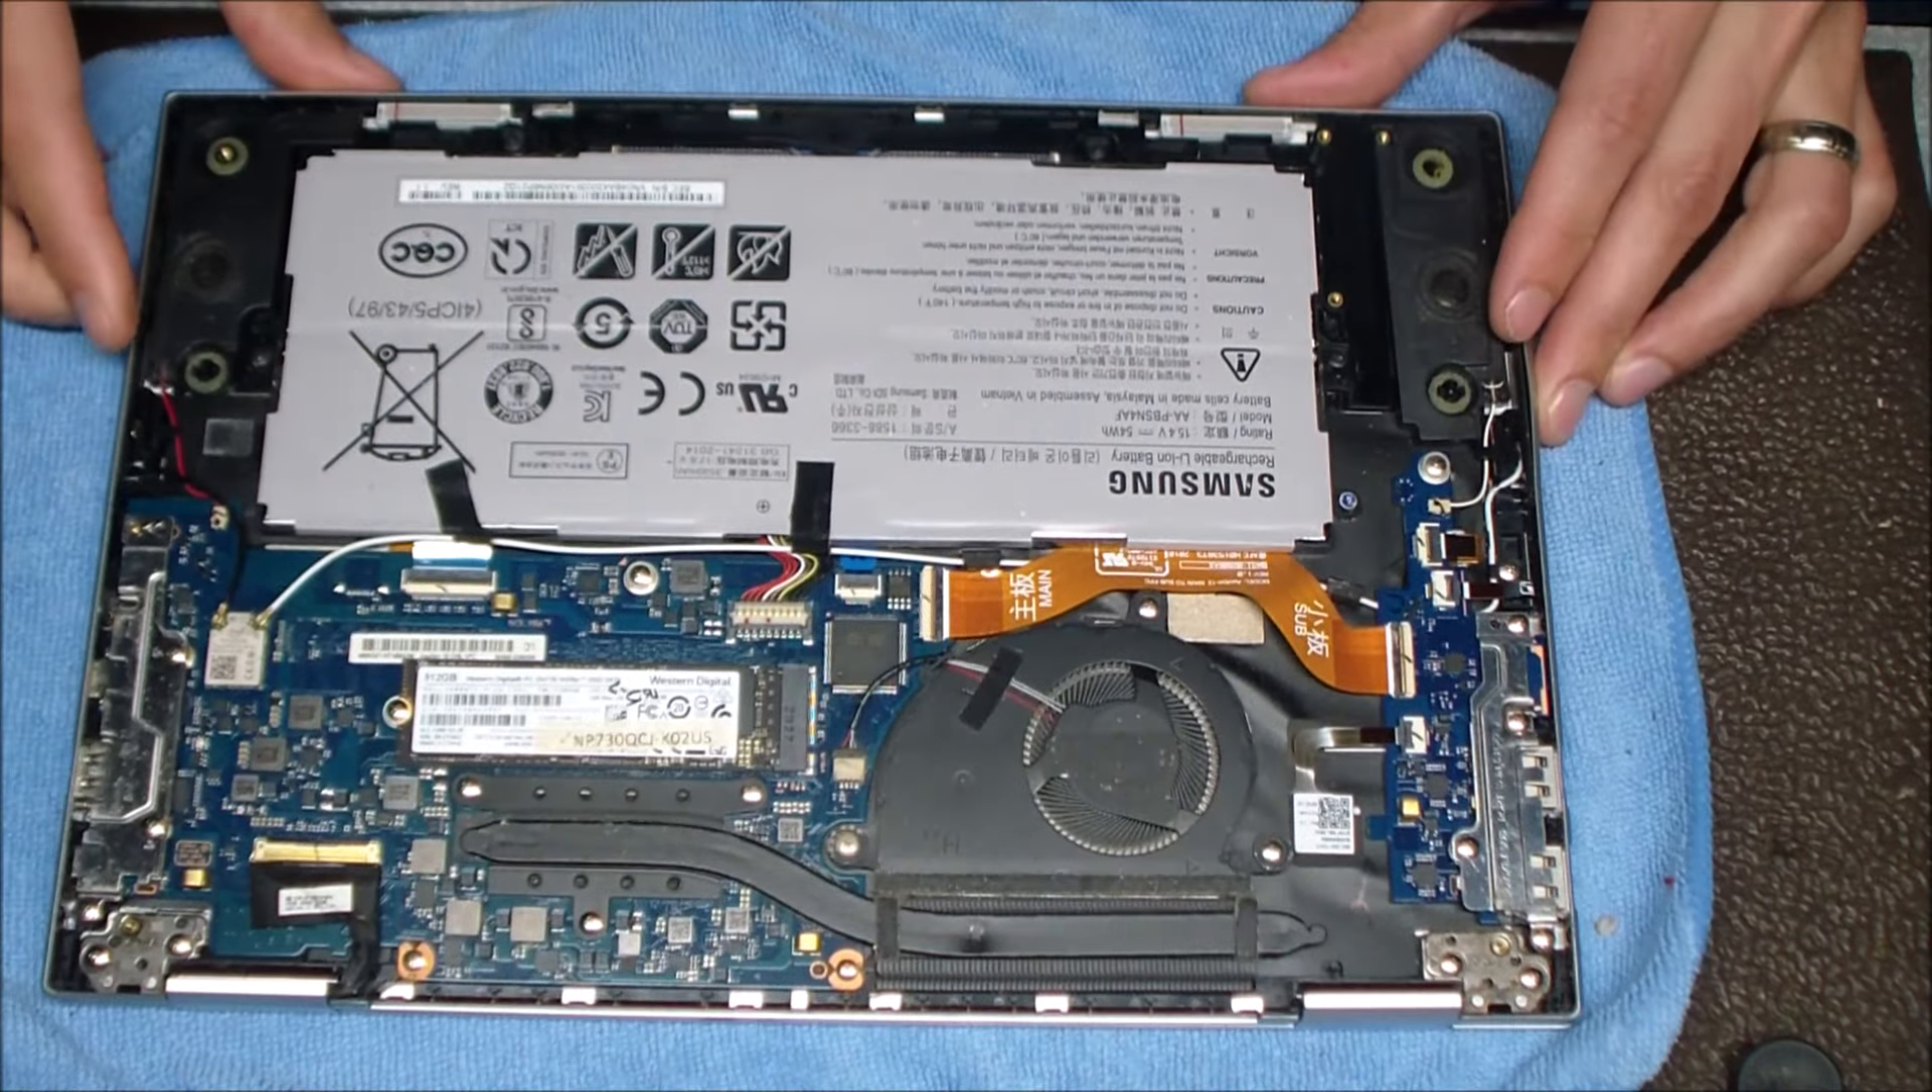Now that bottom covers off, we have access to all the components inside.